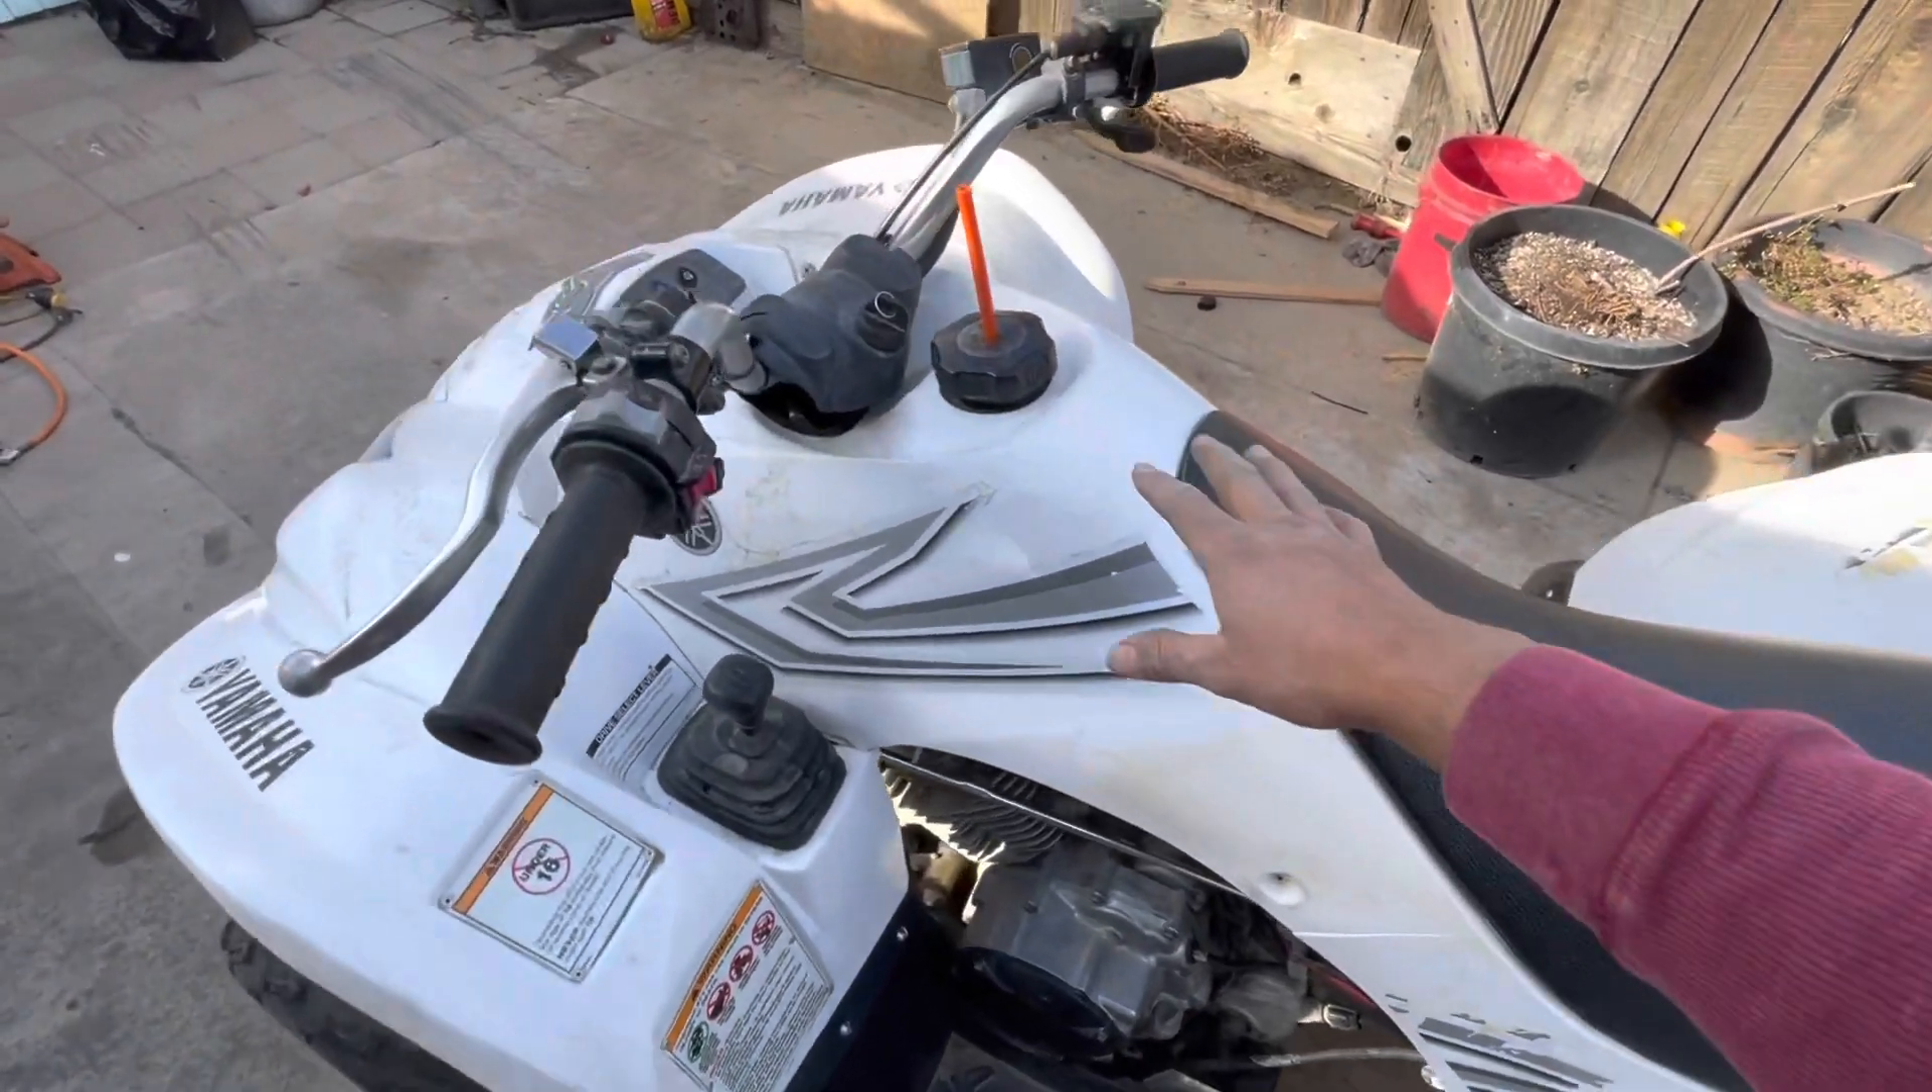Ya pusimos el plástico que lleva arriba del tanque.